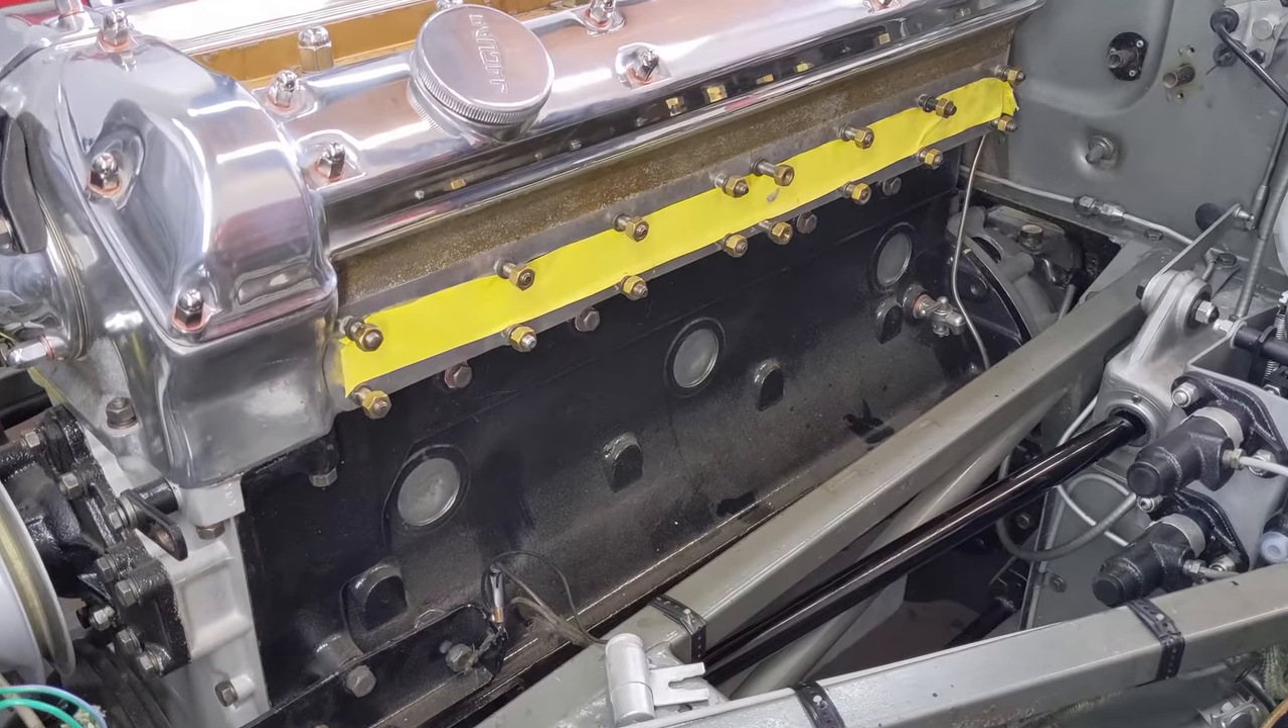And of course, the exhaust is missing. So we're going to put on the original exhaust manifolds.